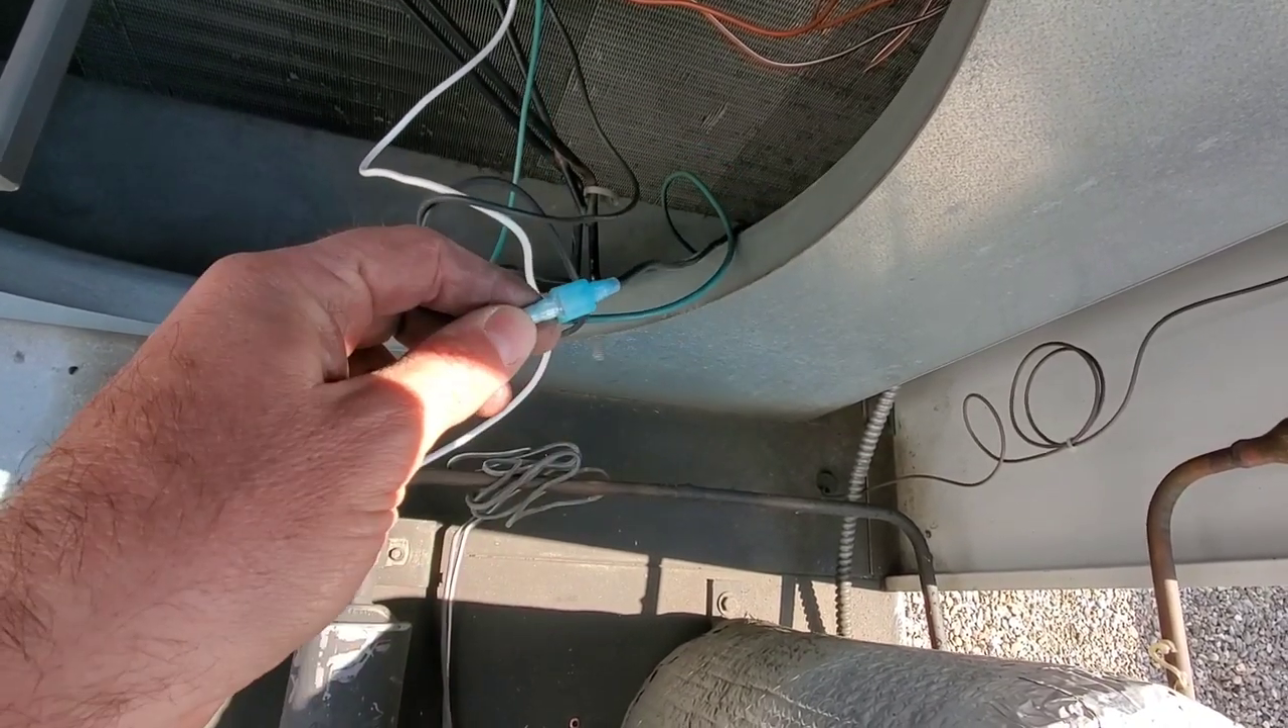But what I've done here is I've, instead of using like twist on connectors or wire nuts, I've used these male to female stacons, insulated ones.